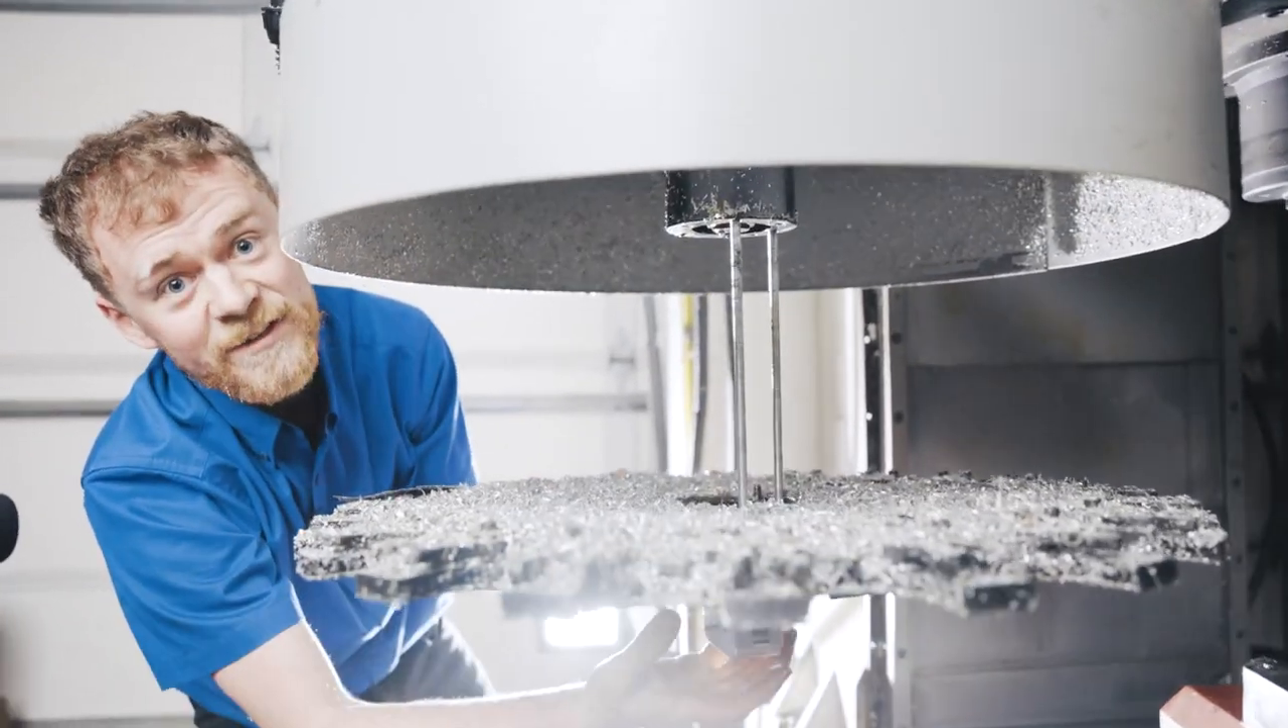And there's the plate, hanging just on the easy tool and ready to be replaced.